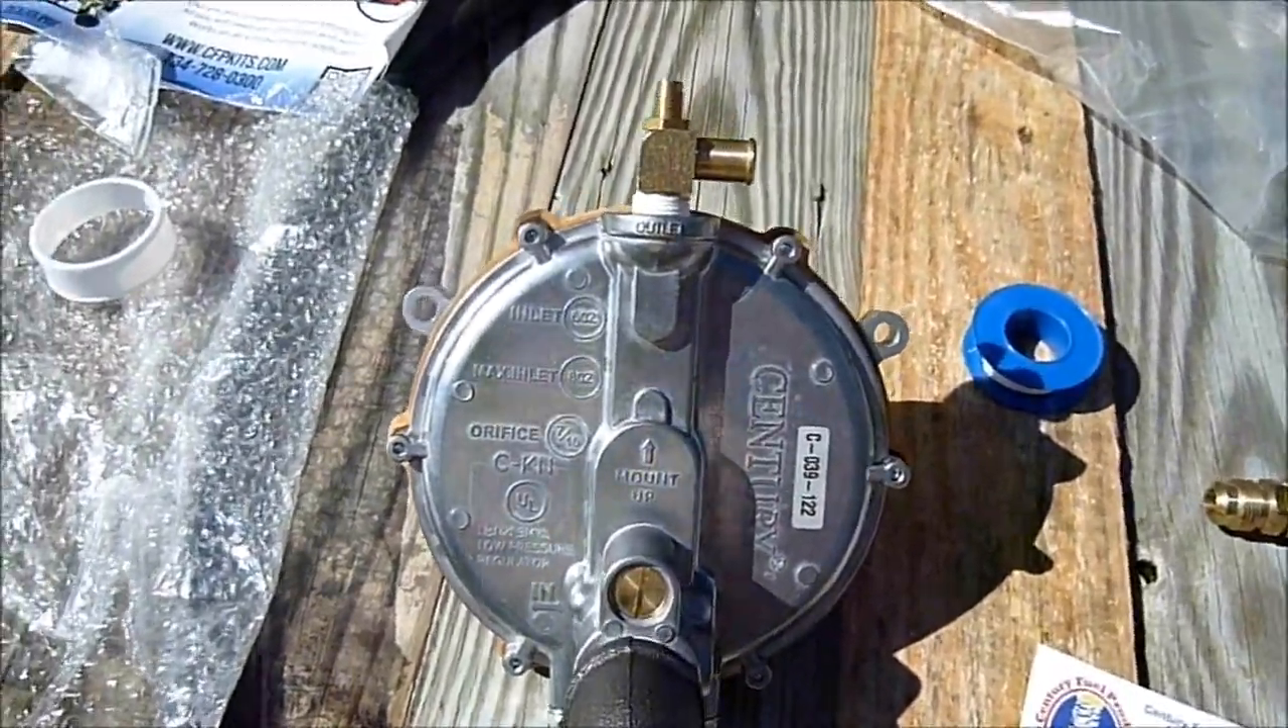Now we've got our regulator assembled we've taped all the connections put them onto the regulator and tighten them.